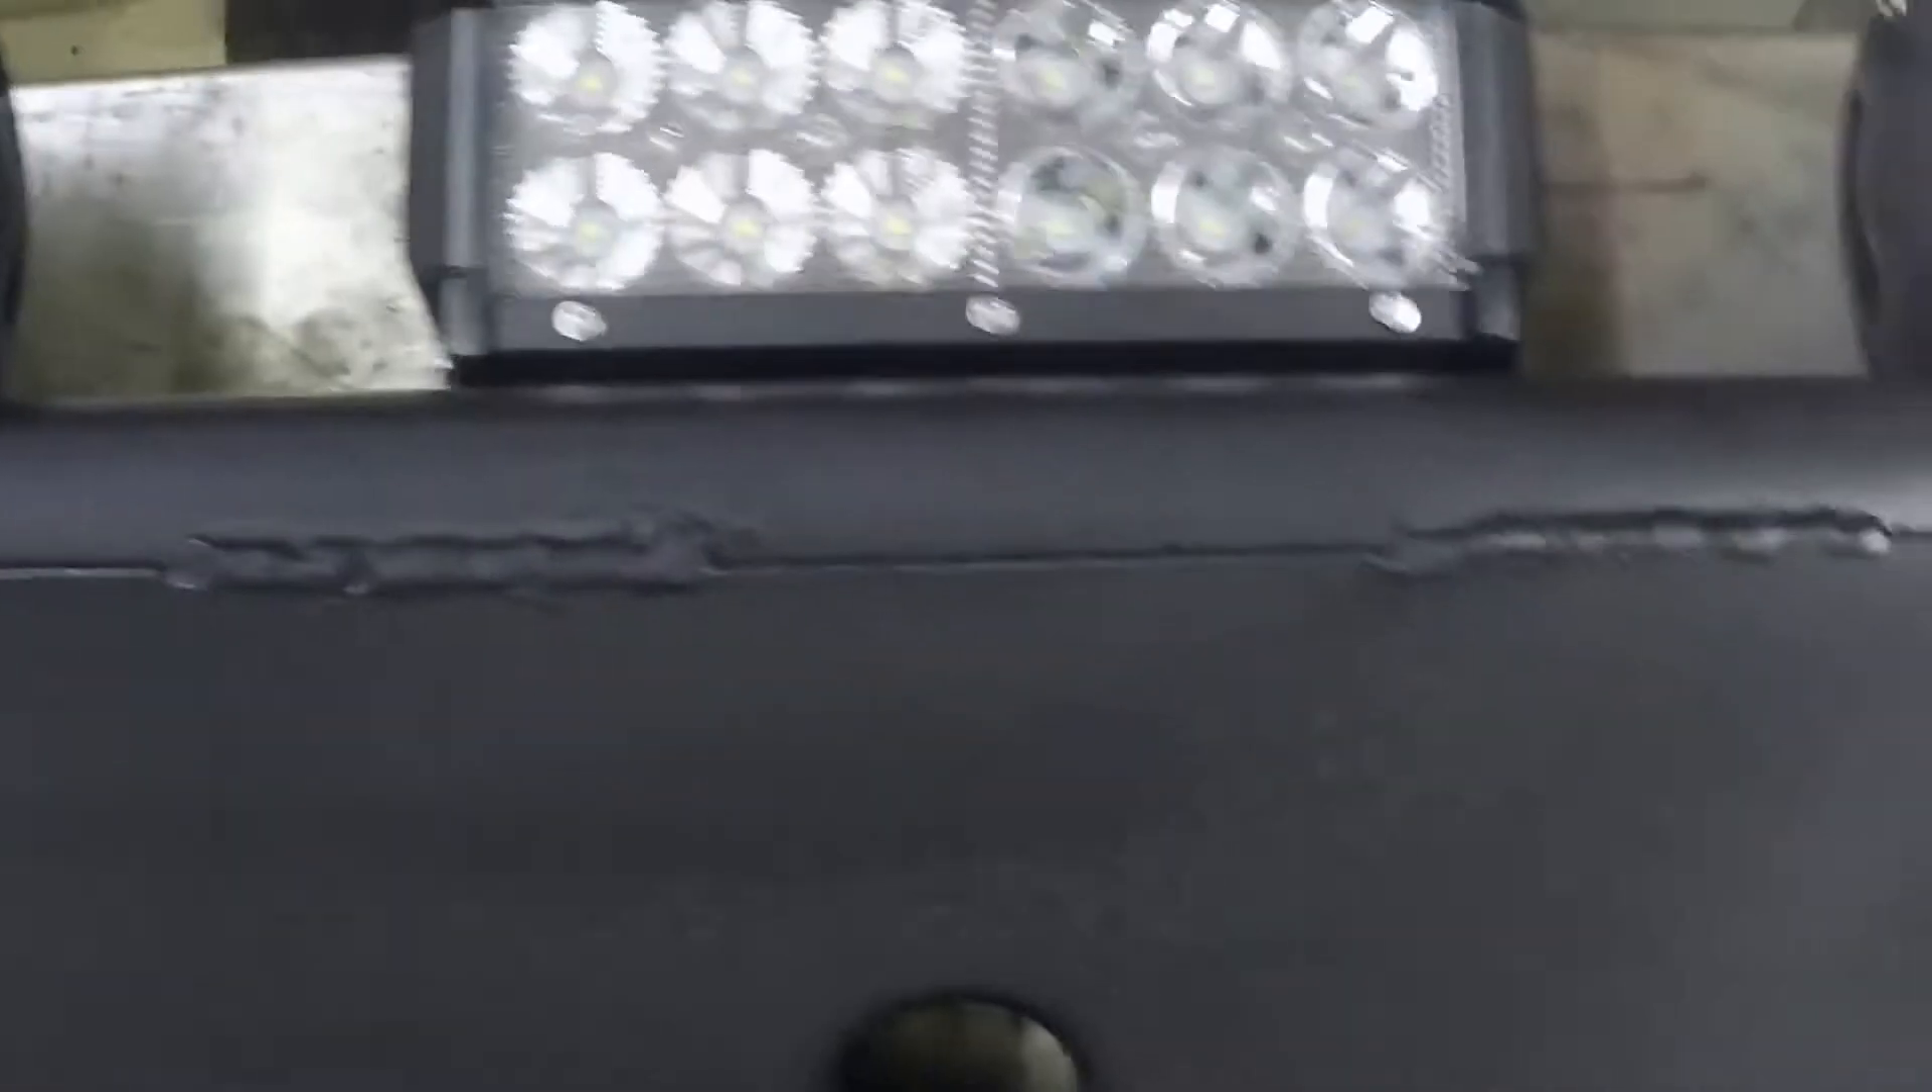I did mount the the lights already and I'm probably going to drill a hole on either side of the lights so I can run all the wiring through here.